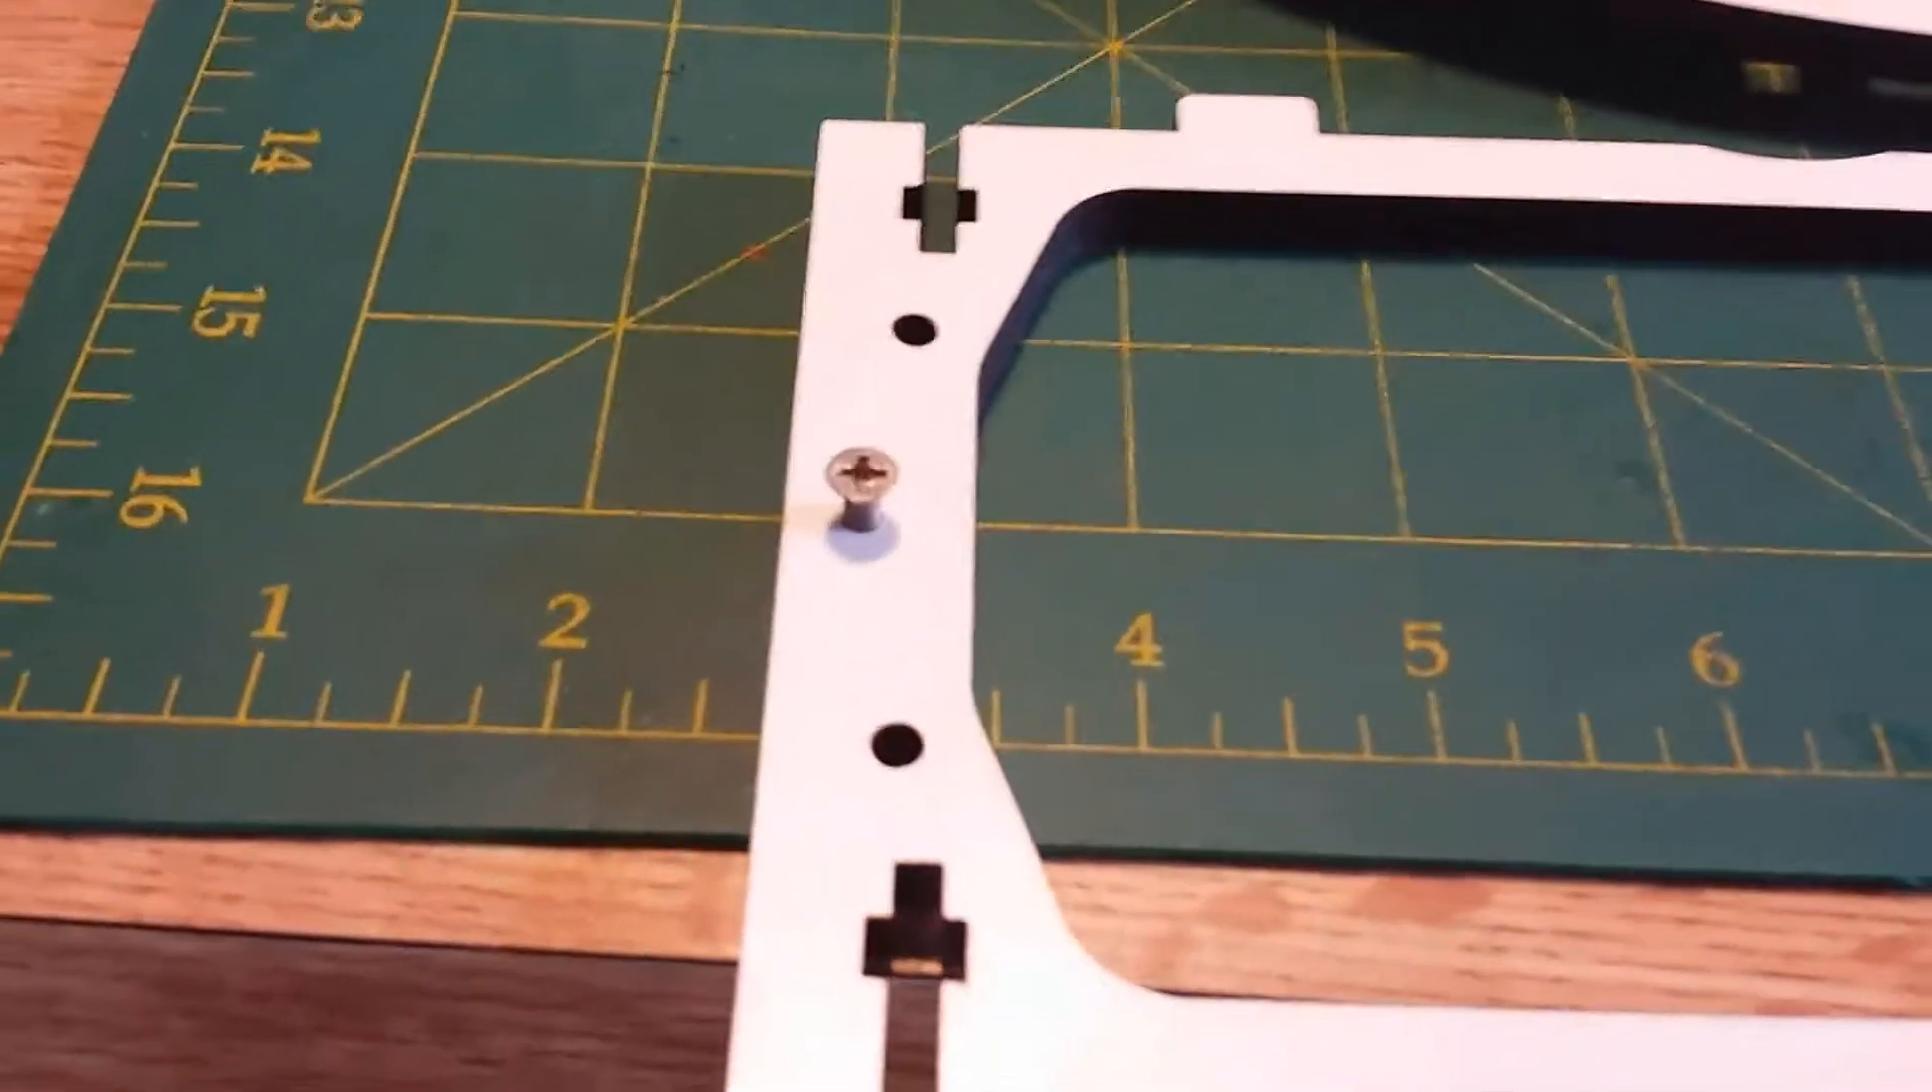I've started putting in the acrylic stop screws.